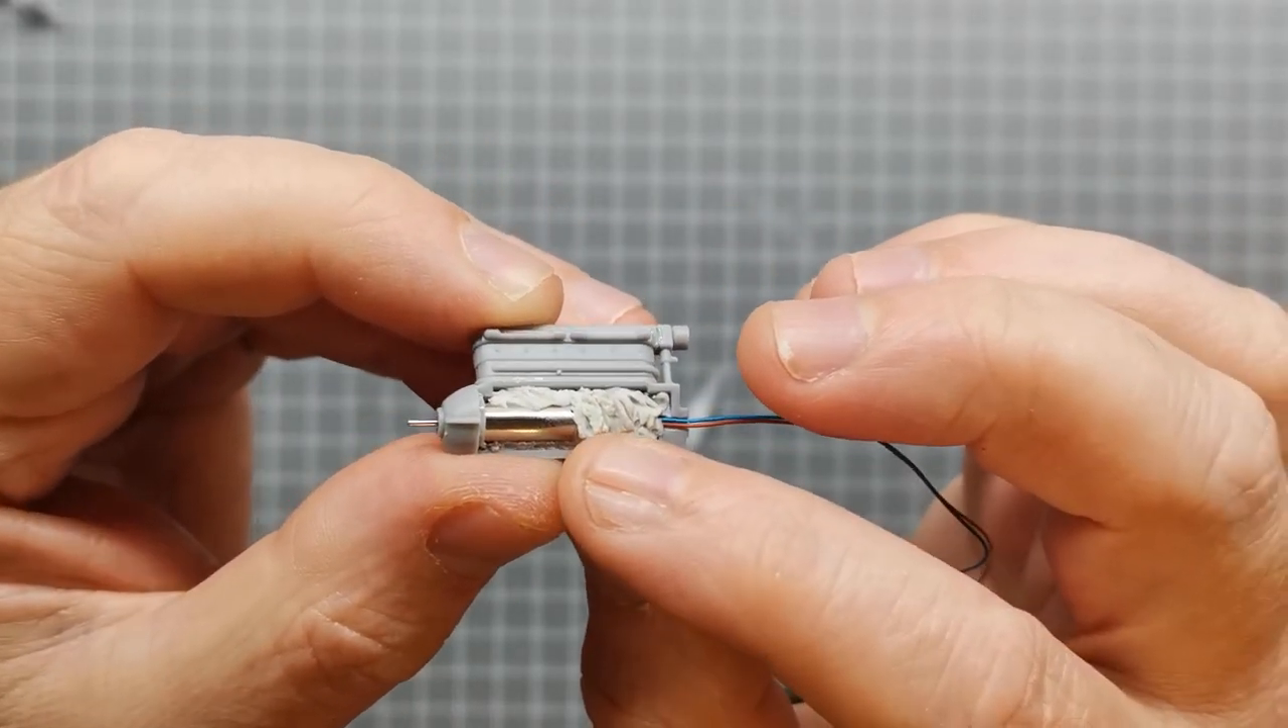I've mounted the dc motor um in the engine here and all of this is two-part epoxy basically i needed something in there to hold it in tight and keep it as true as i could.